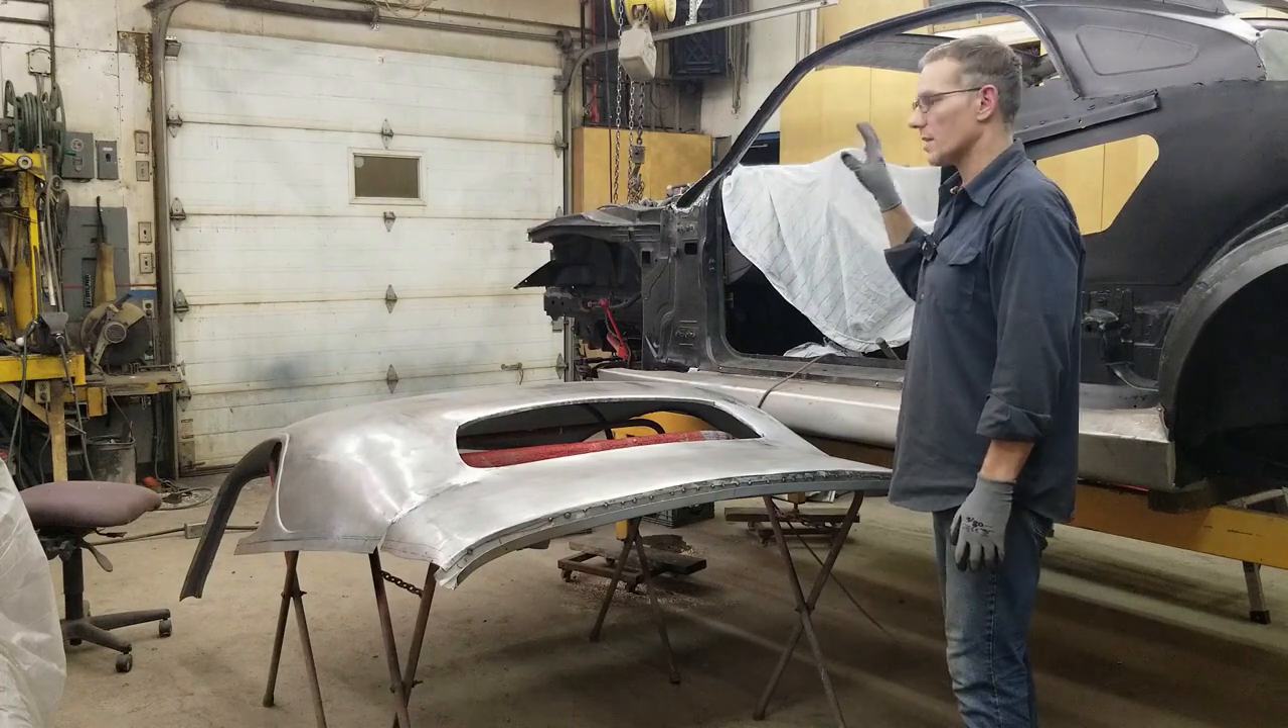What we're going to do, is get this roof back up on the car. That's not done yet.